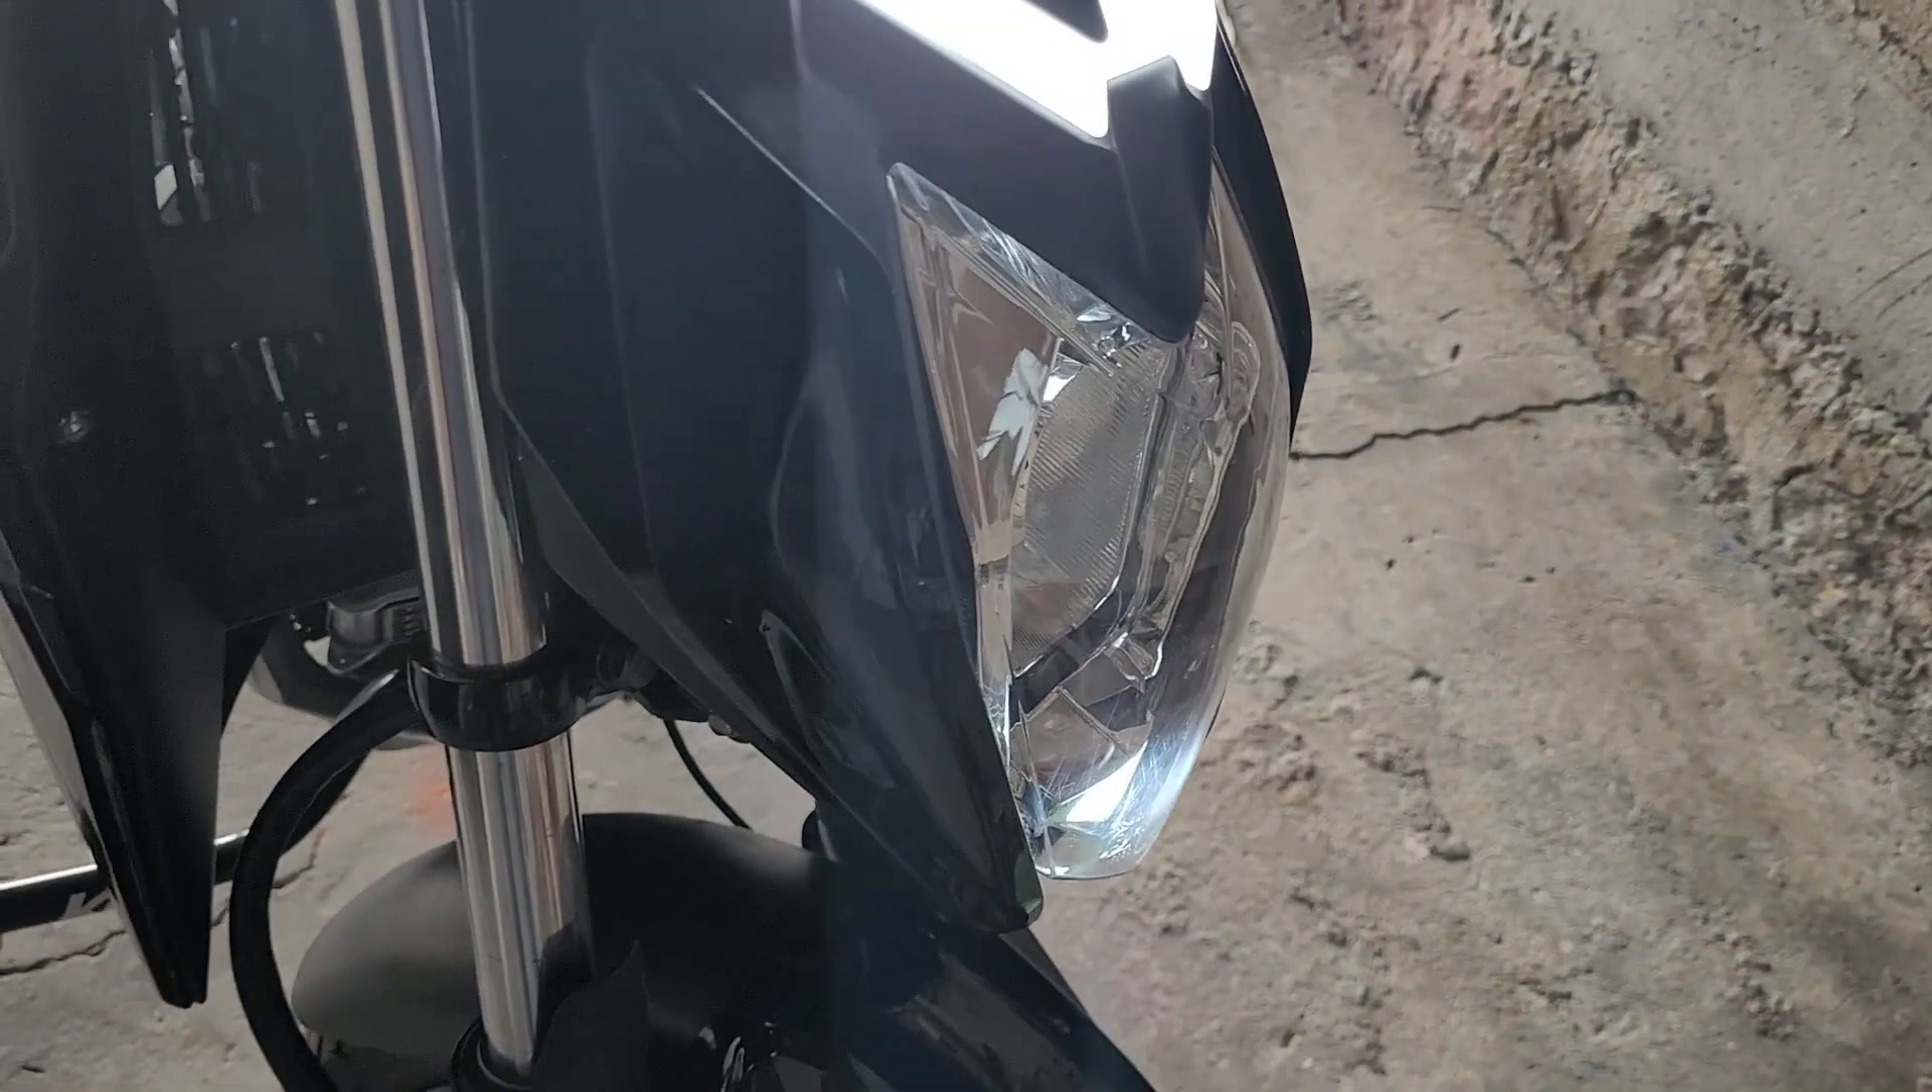Ahora yo ya terminé de colocar nuevamente el faro.